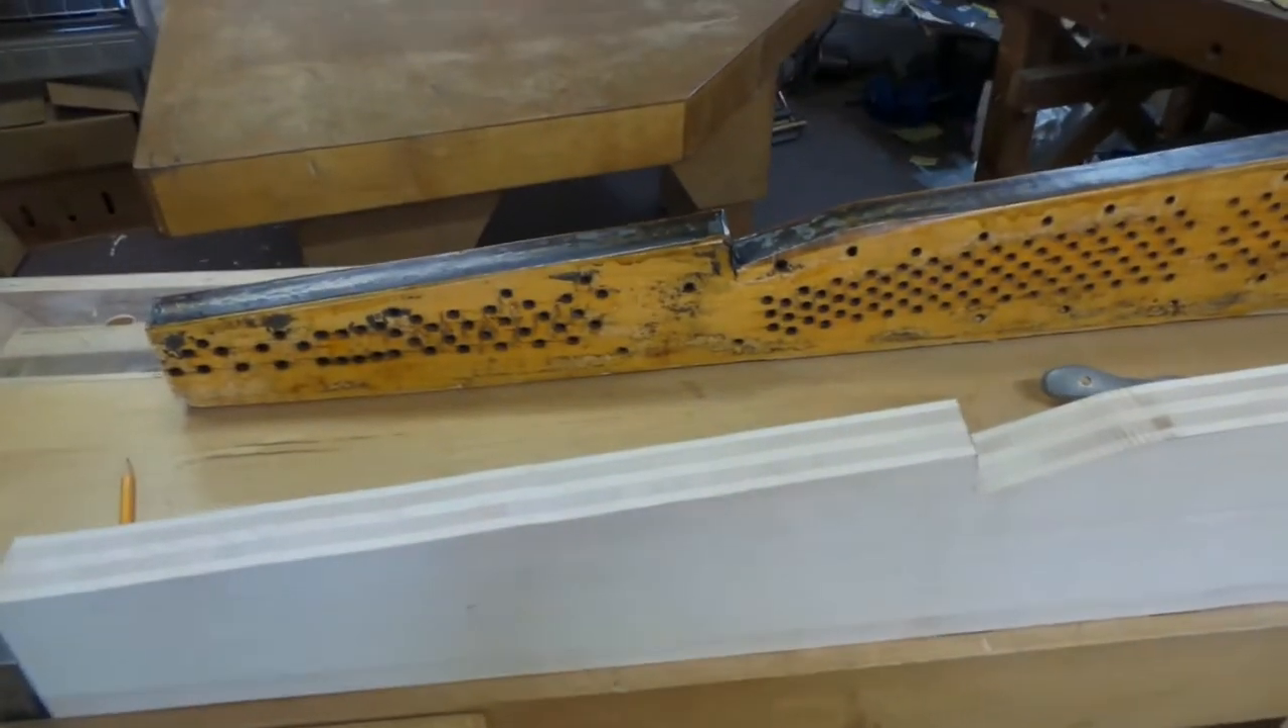The old pin block is taken out the new pin block was just roughed out.